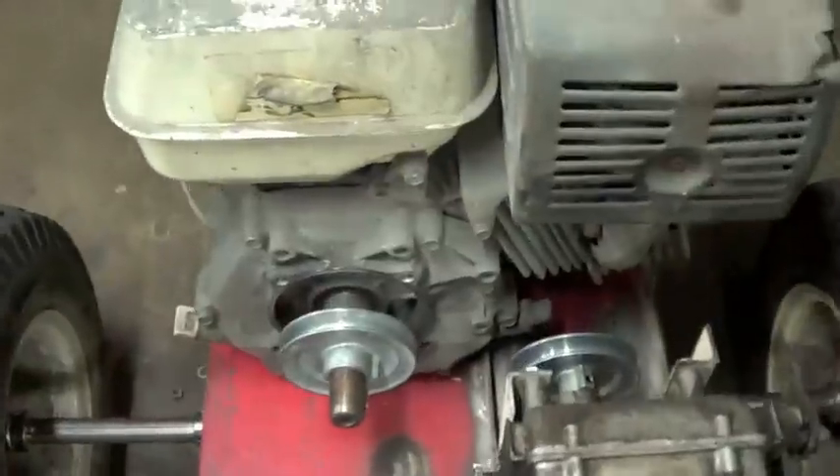Well I can't believe this entire drivetrain is almost complete. Just have to get a belt and tensioner up here.